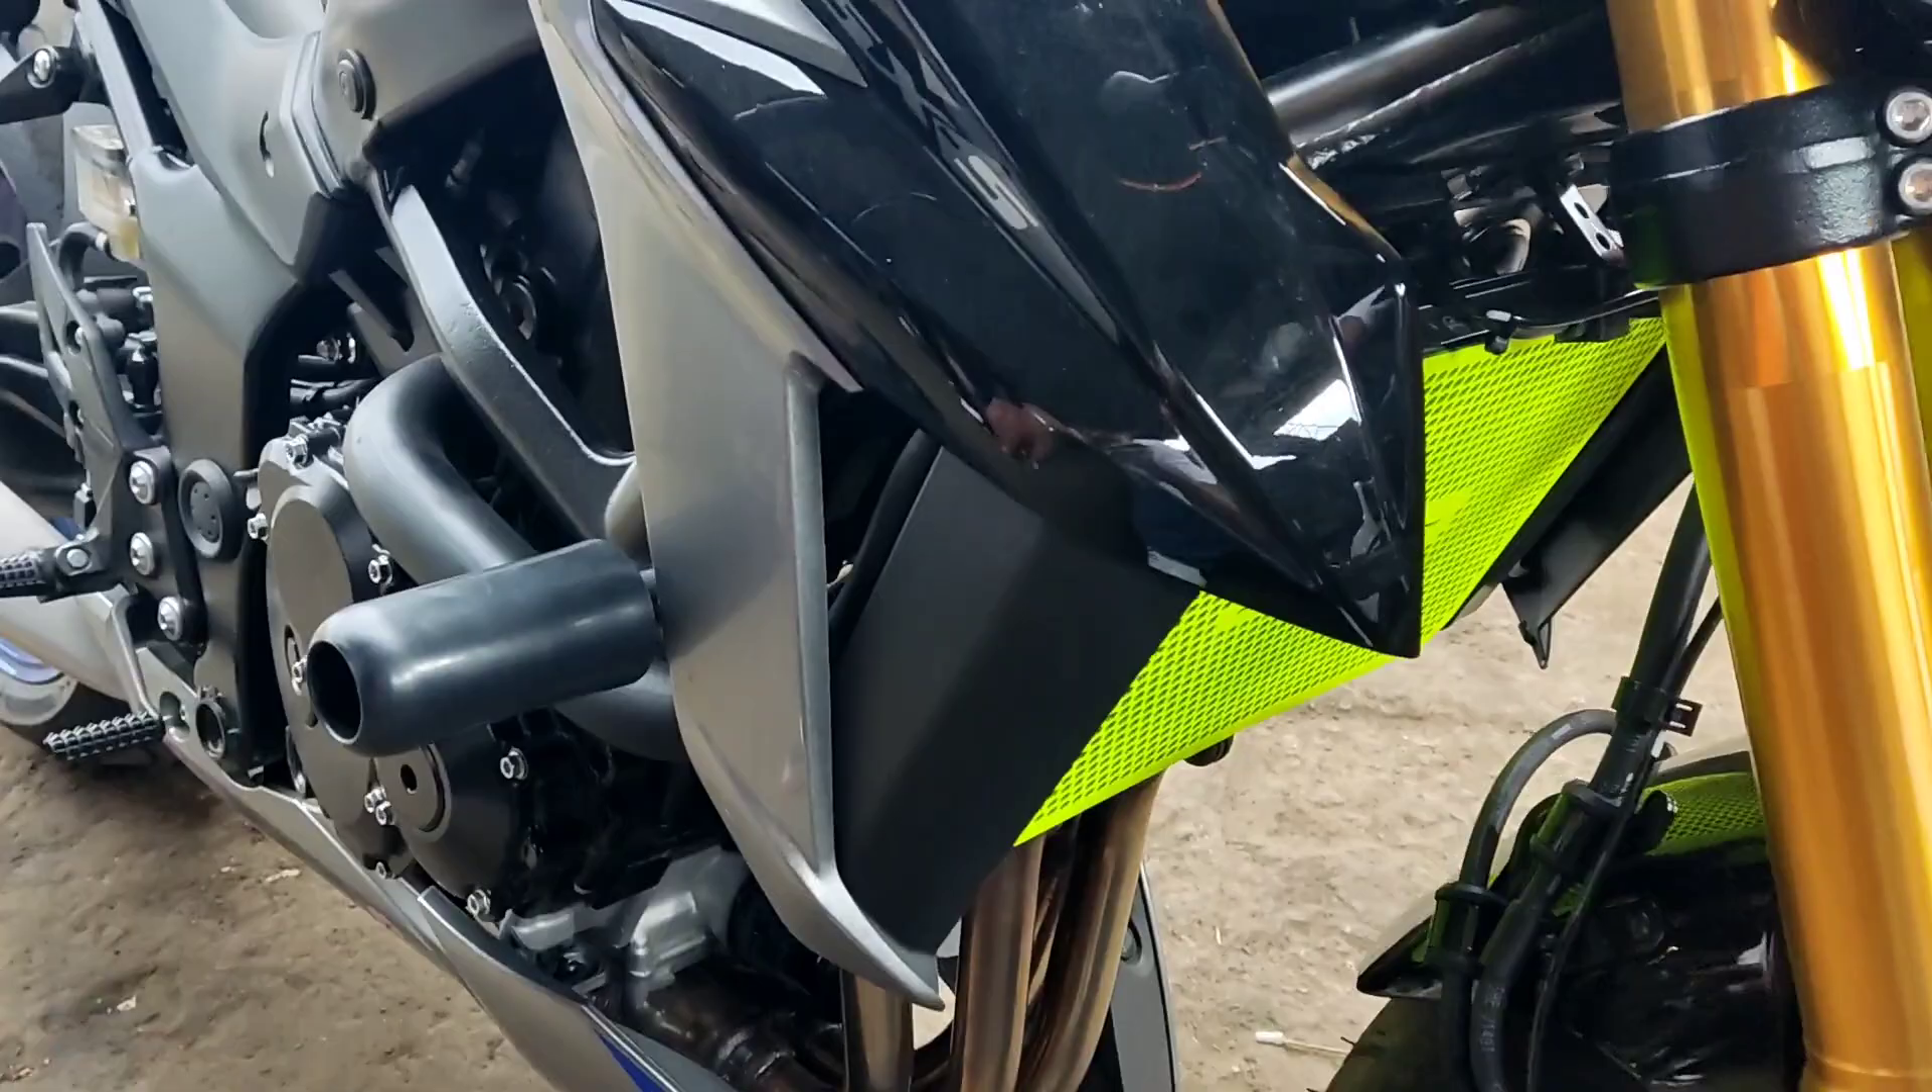Y pues ya Están instalados los sliders En la Suzuki.